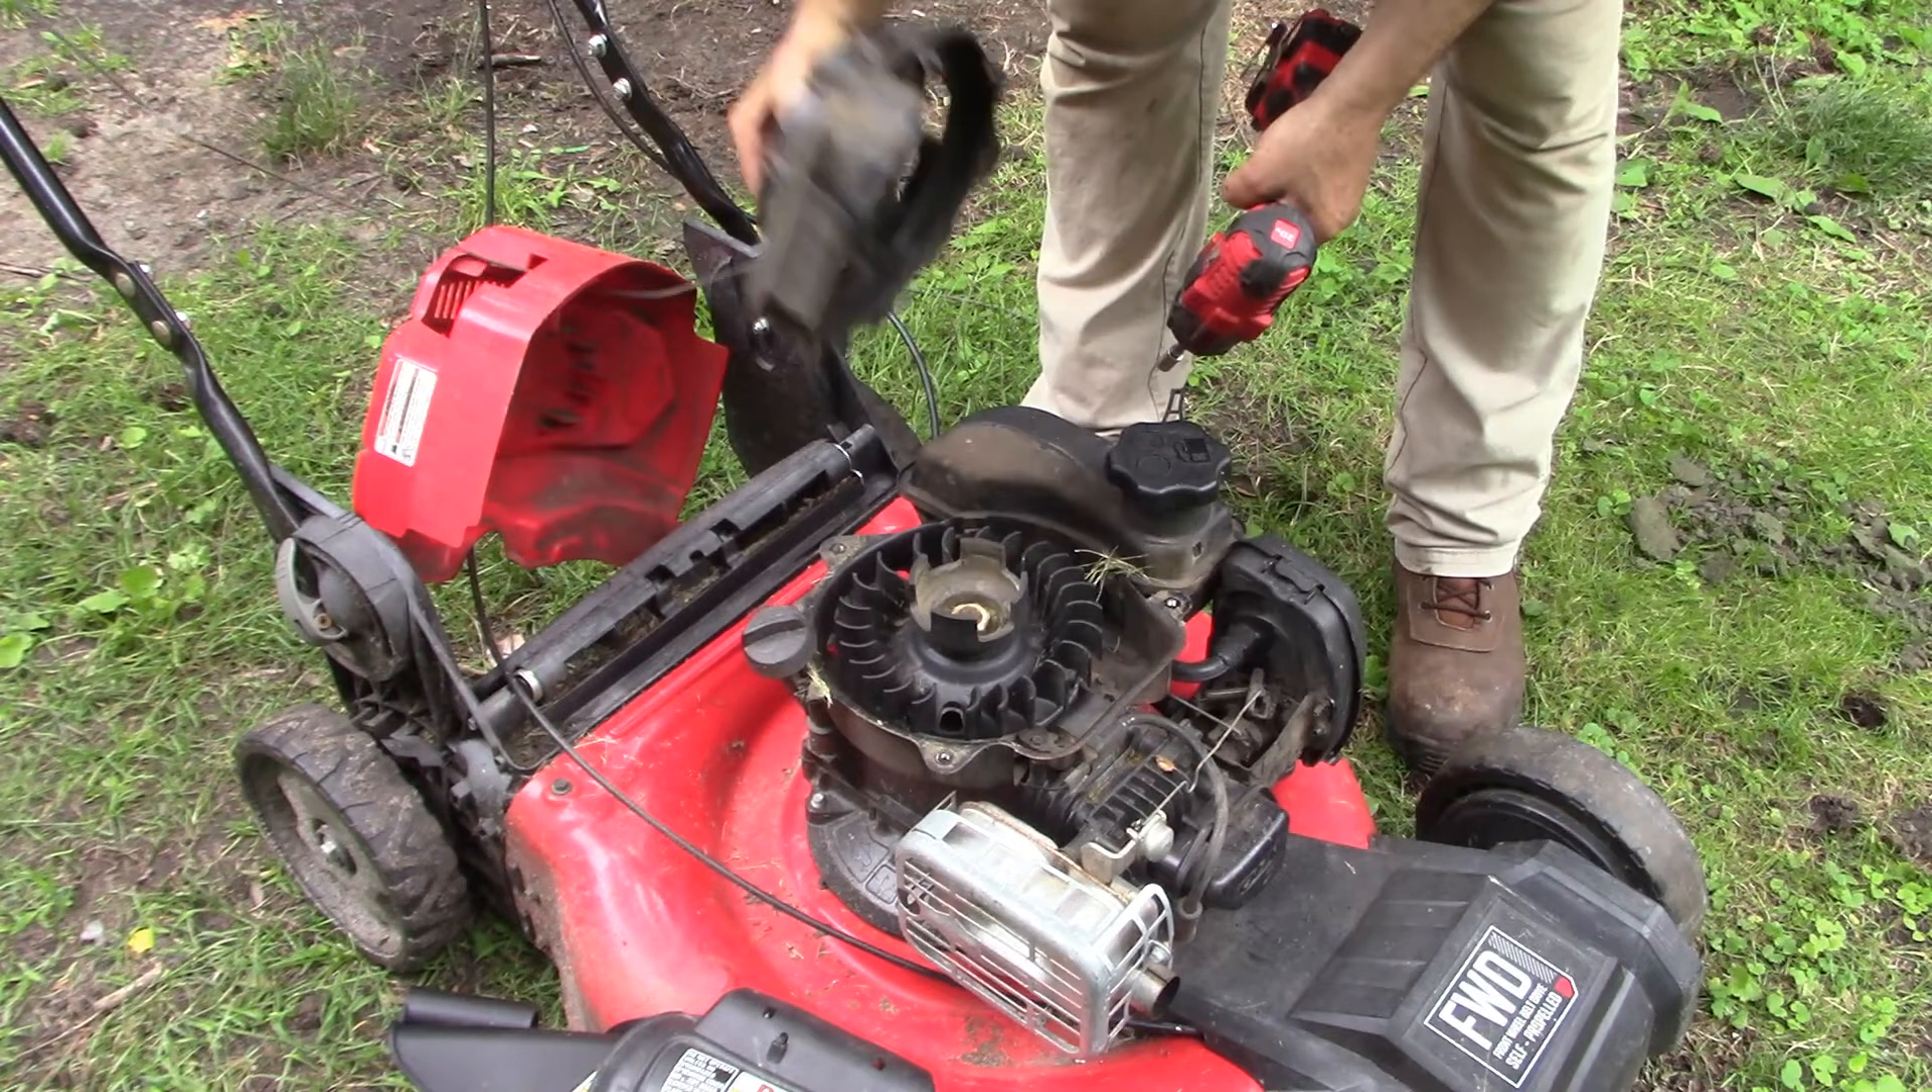All right so there's our recoil assembly he's off and he's free and we're going to take him over to the bench and get out a new spool of starter rope and I'll show you how to put it on.